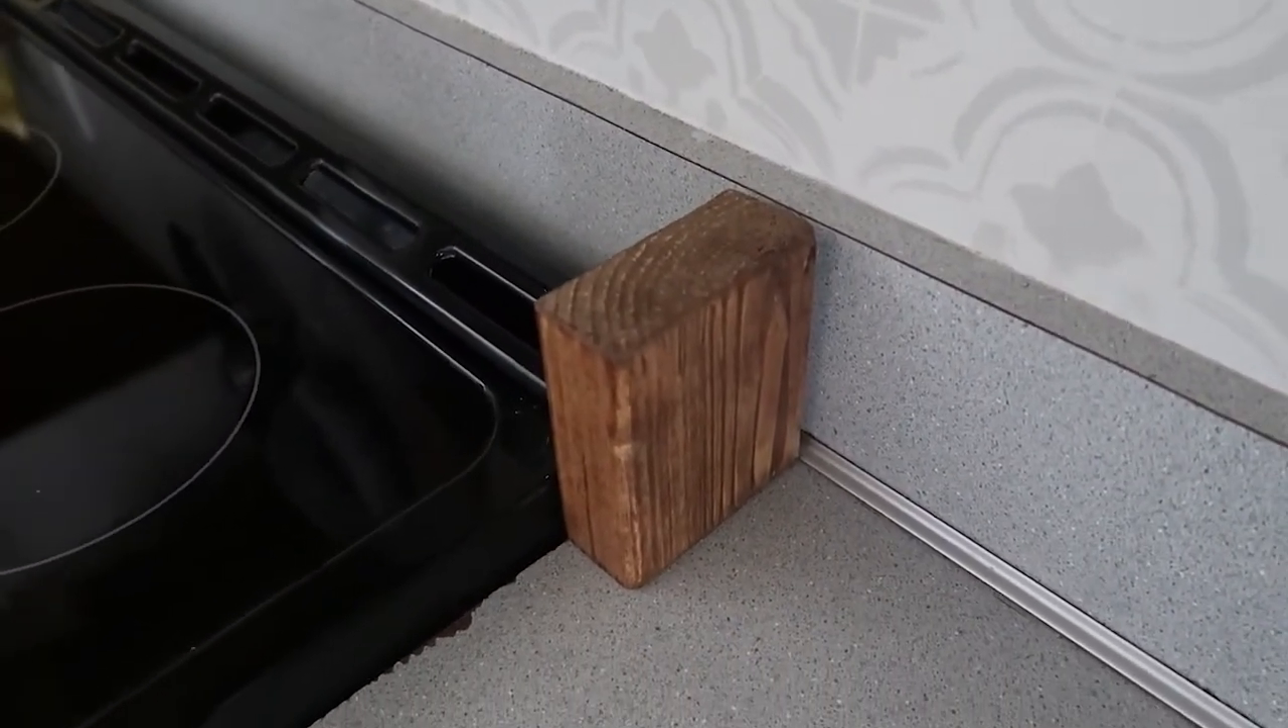I have this backsplash piece here that goes to my countertop so the wood doesn't actually go all the way back to the wall it doesn't sit flush against the wall.